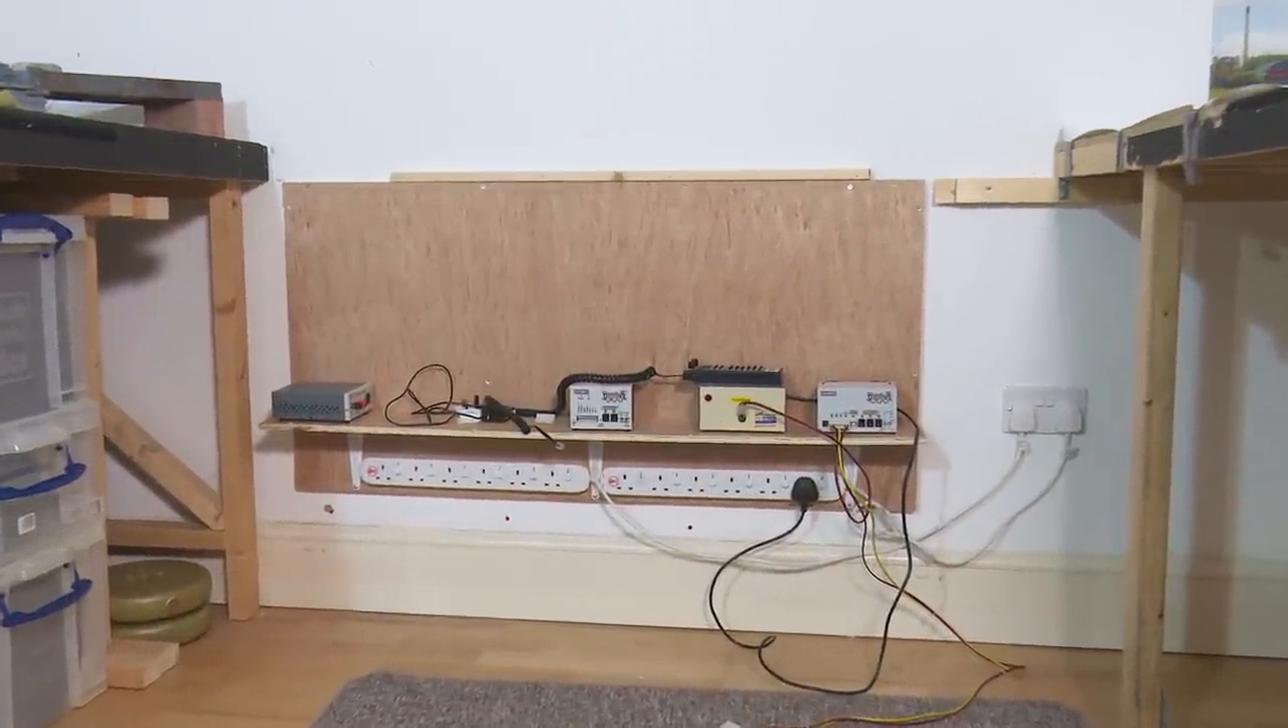Time's now moved on and I've fitted both of the six -way extension leads underneath the shelf.